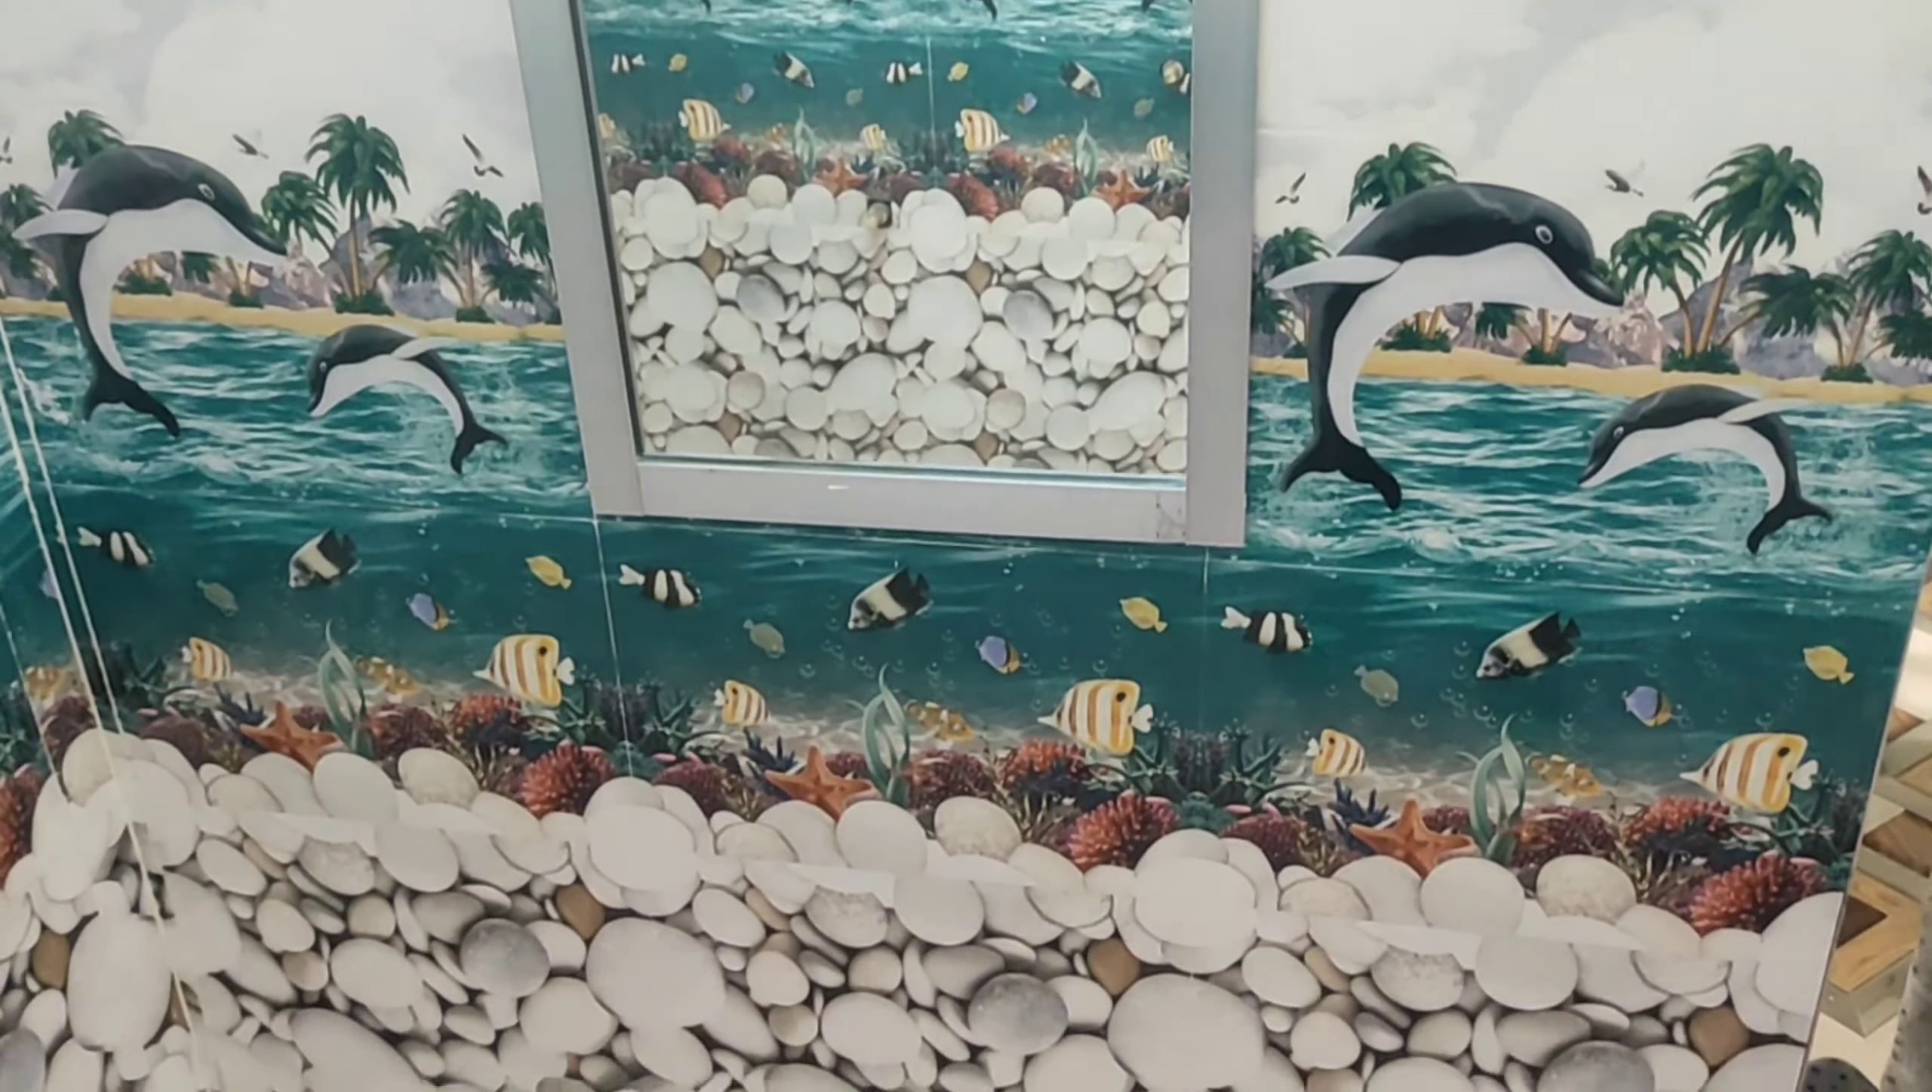हो गया हमरा लुकिंग गलास लग गया है।